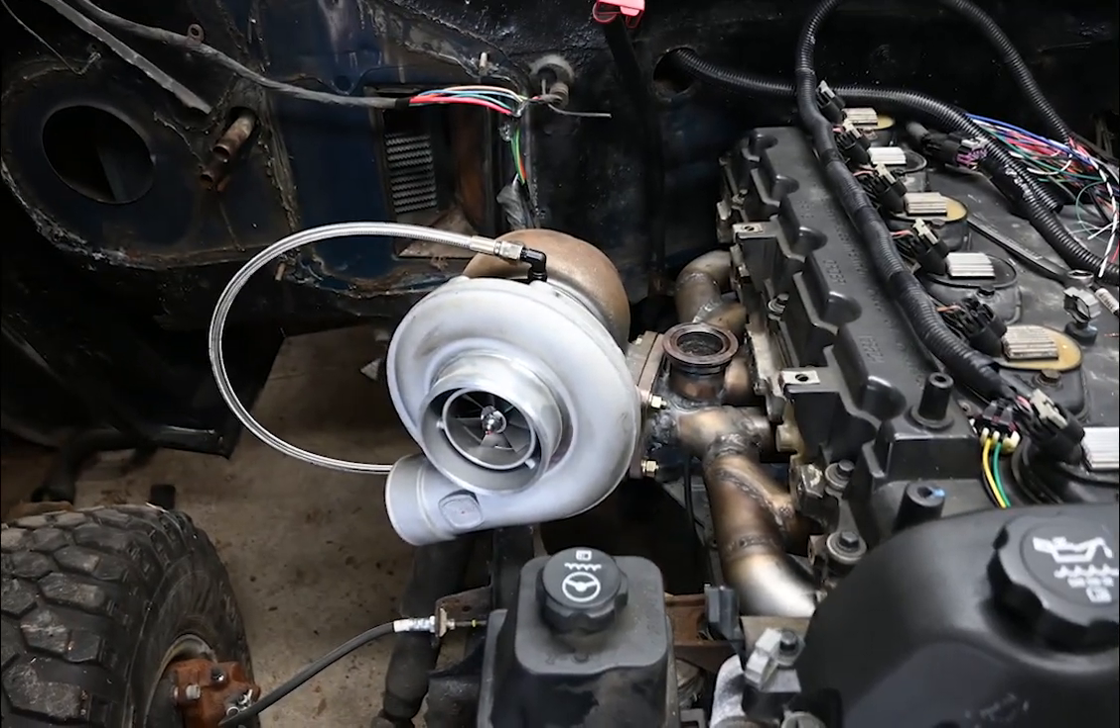Uh the big test will be if it fits on the truck and it does fit so there we go we've got the turbo on there.